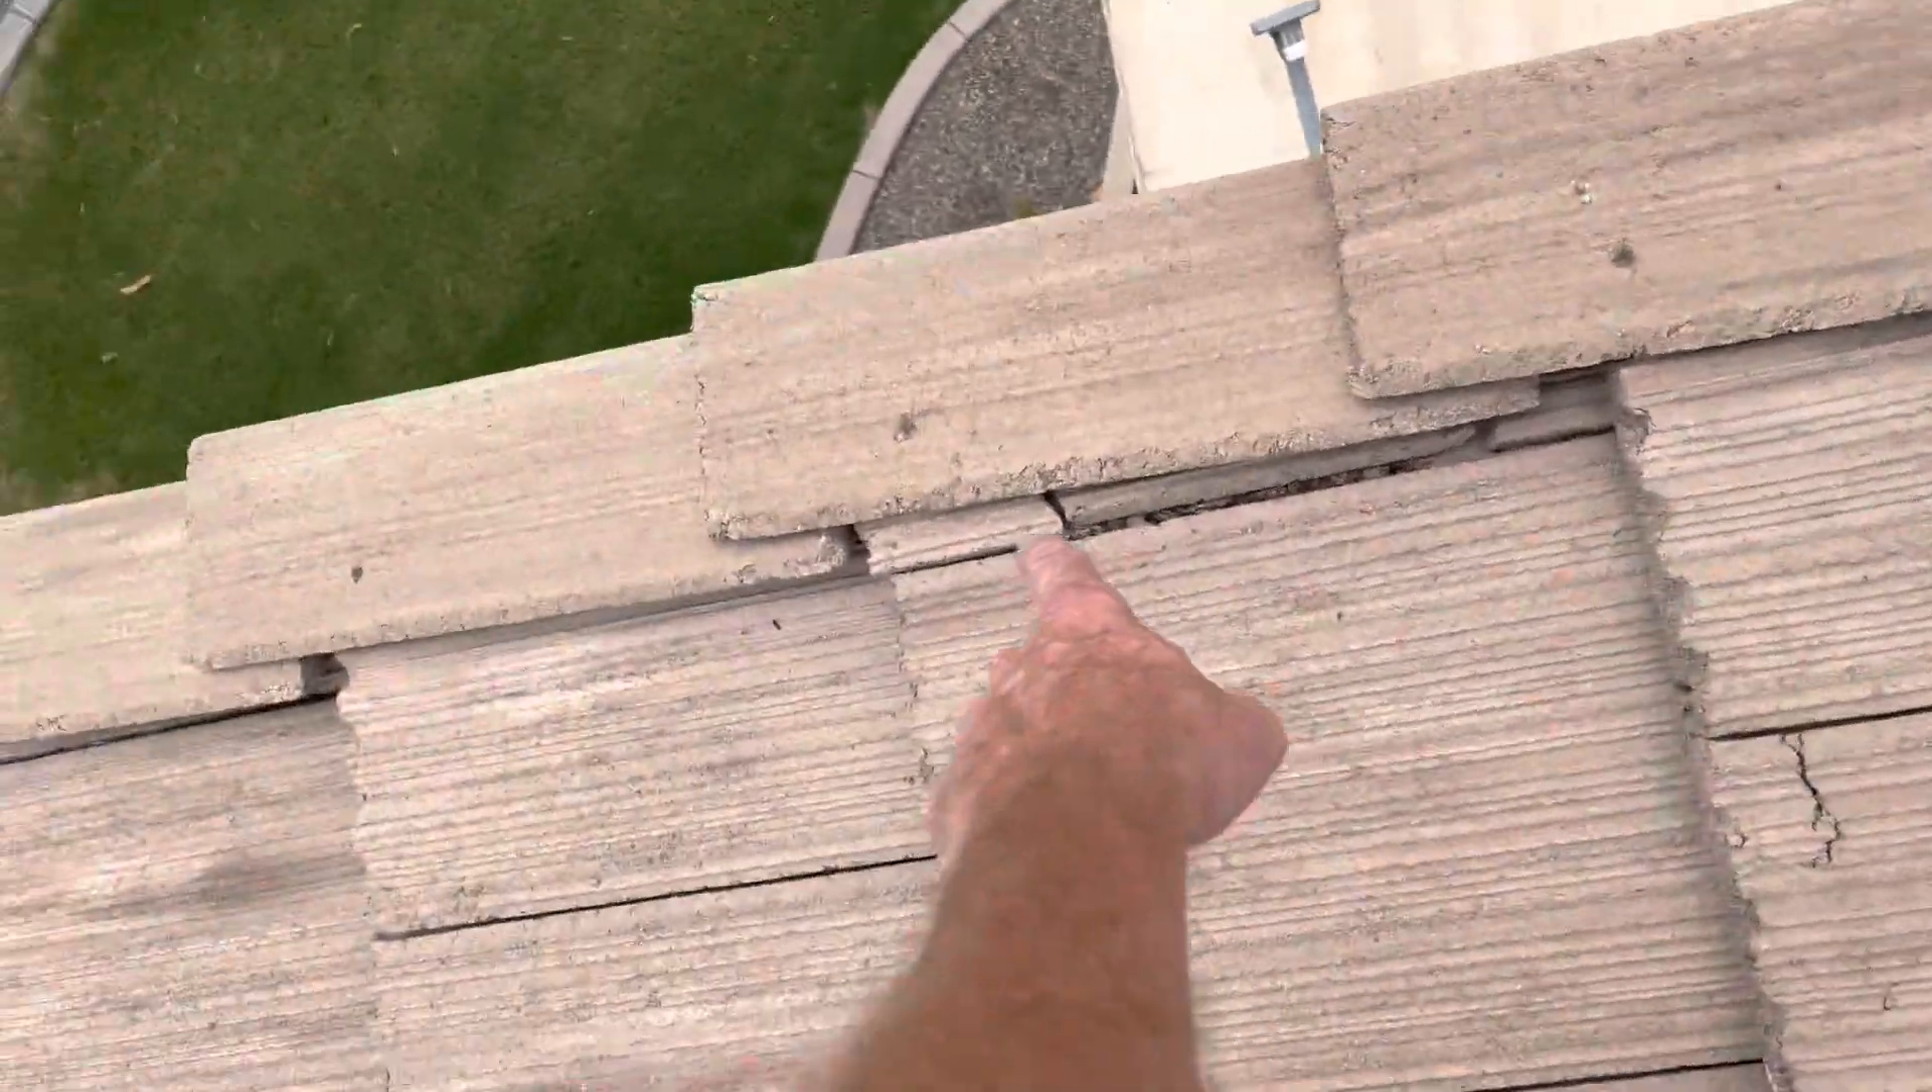And then we got one tile right here that's just starting to fall off the edge over the back patio.